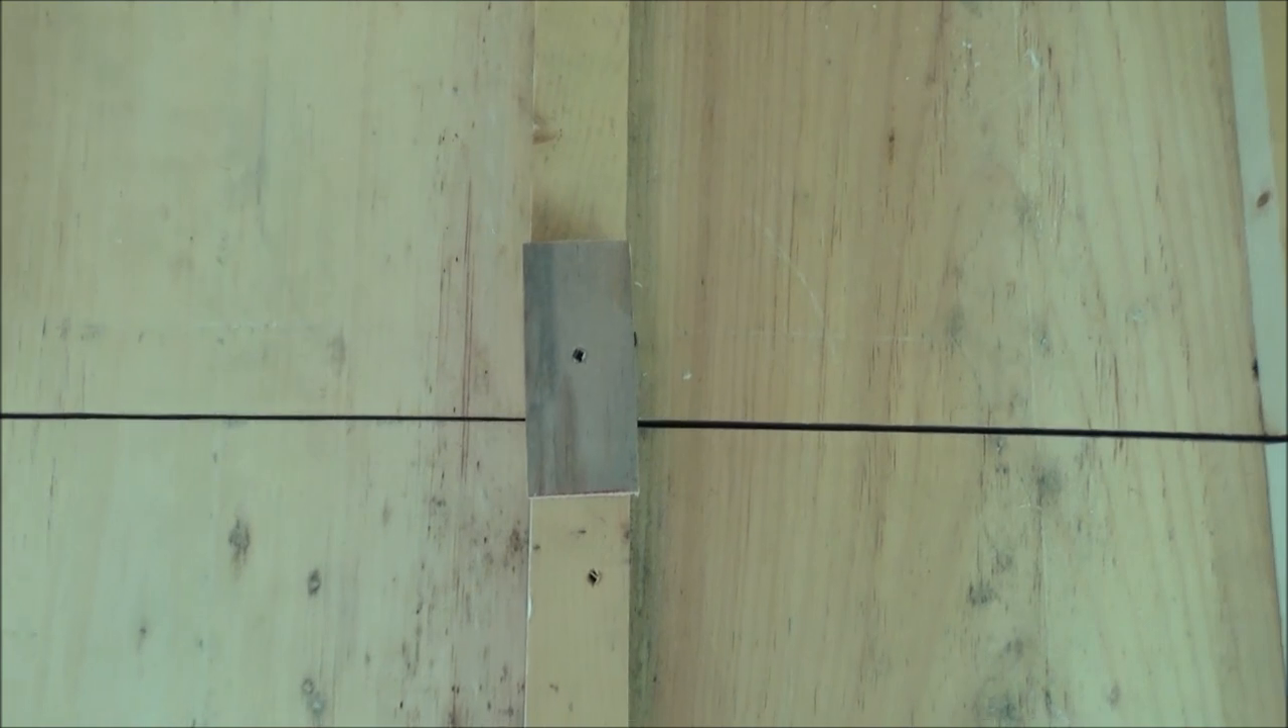And, of course, we just covered the seam with the batten strip.